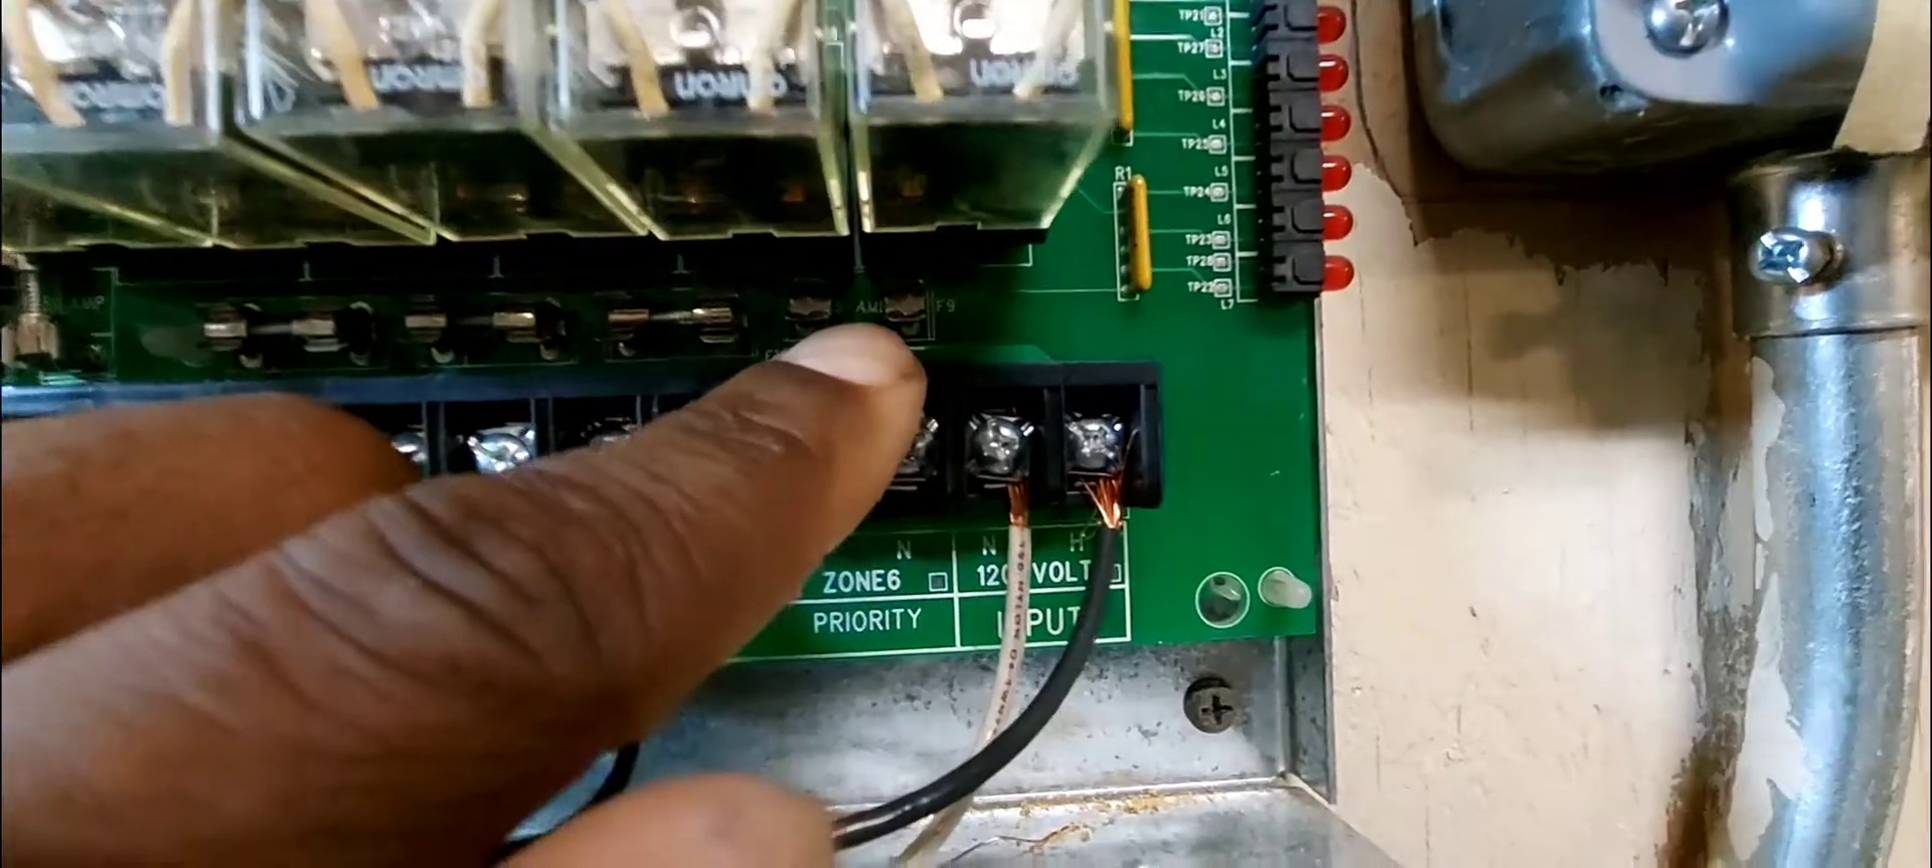Um so yeah i got the uh wires back in place.